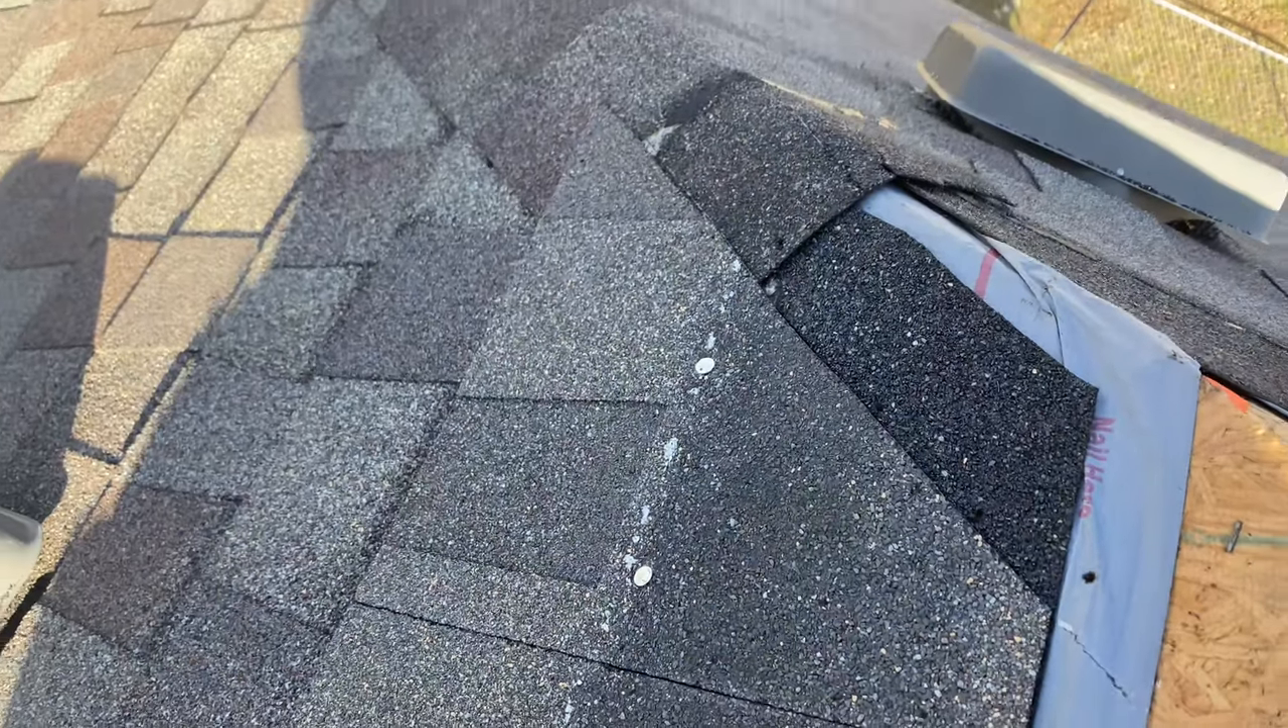I've put two nails down that chalk line right behind that chalk line.